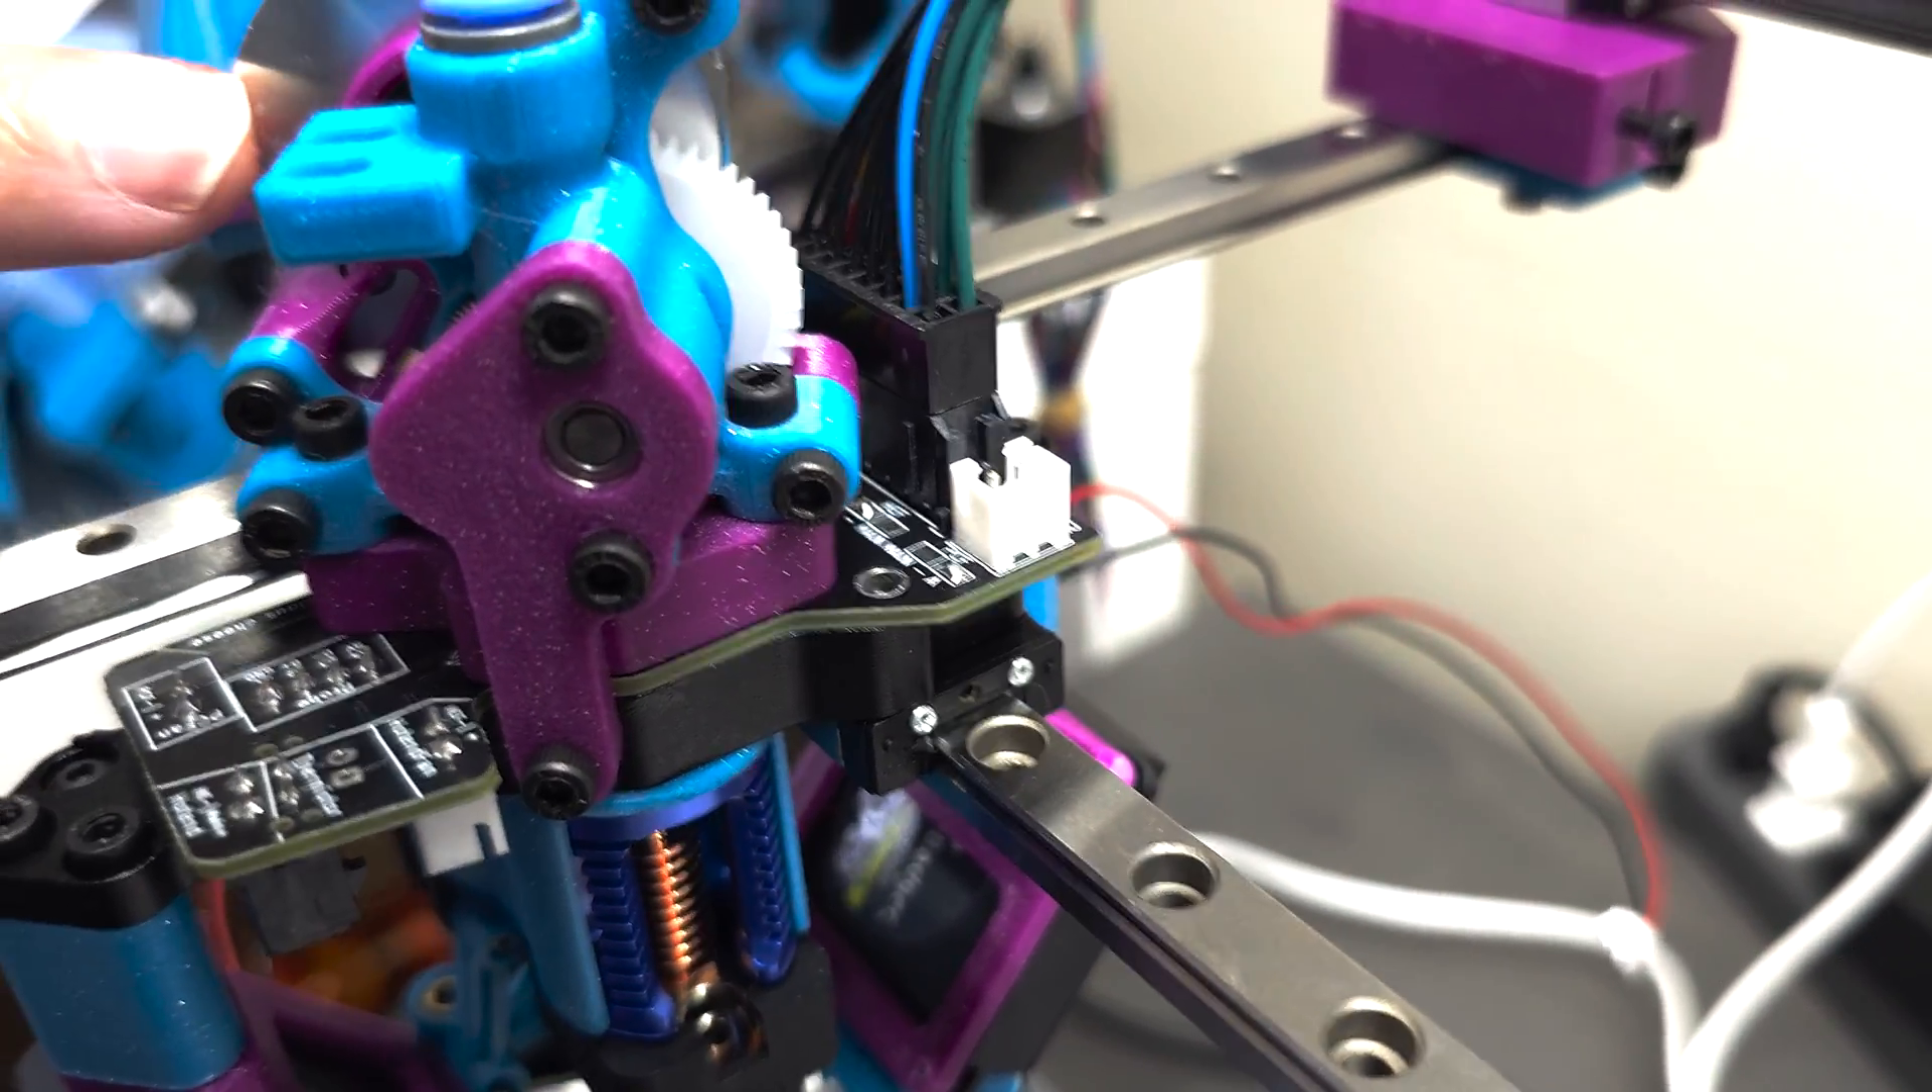And let's take a closer look at this toolhead, all assembled.